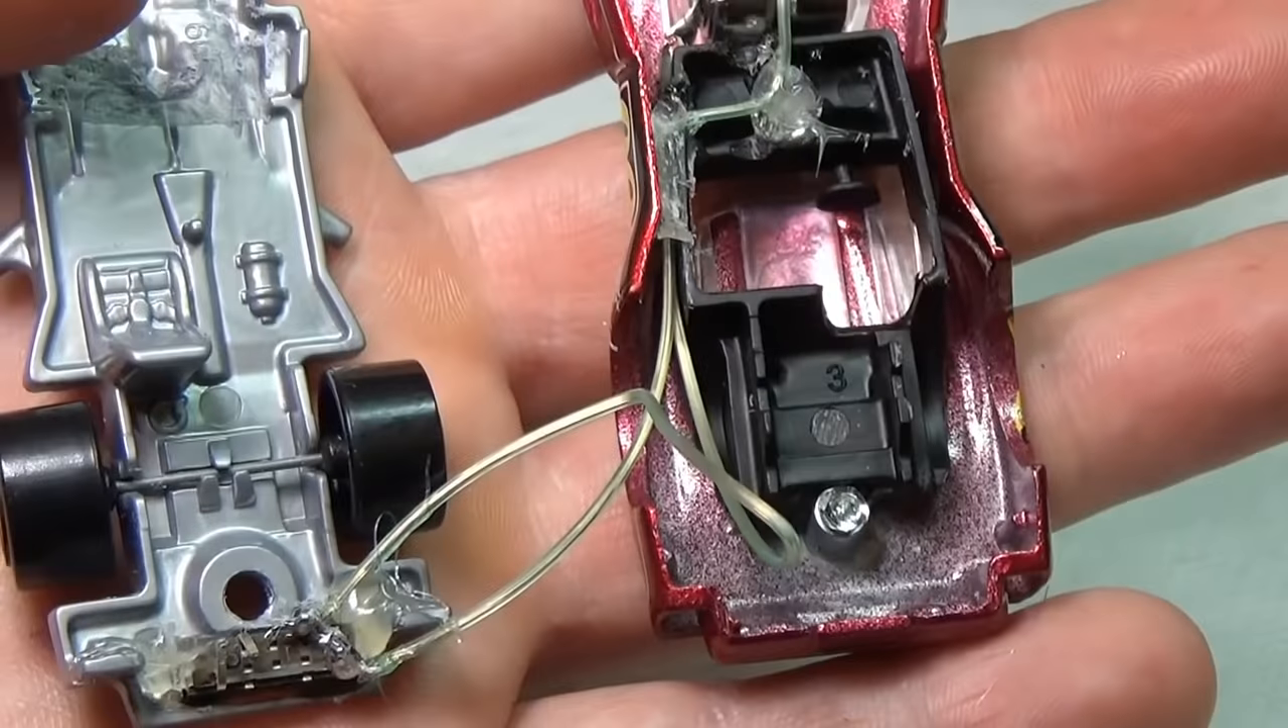Any extra wire was glued to the body to hold it in place.